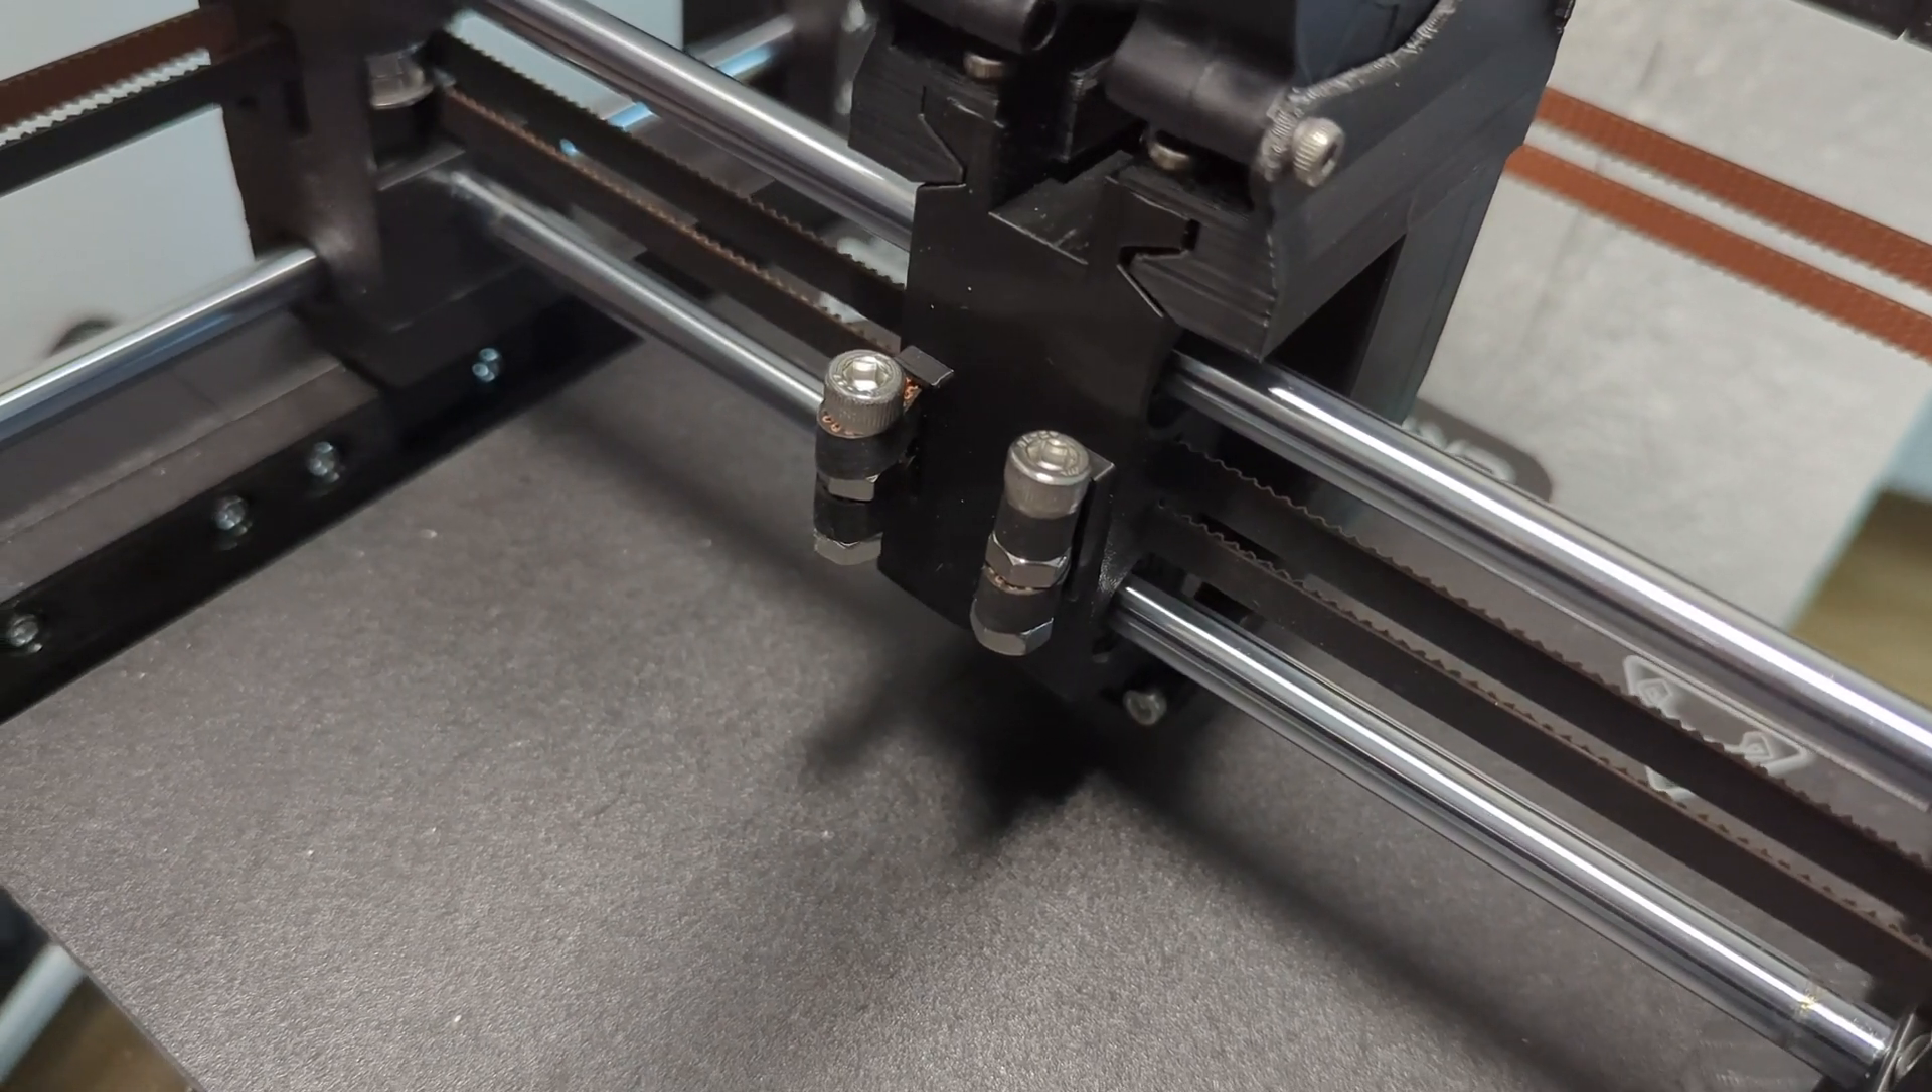I have used two M5 screws and nuts to make sure that the belt does not slip out on higher speeds.